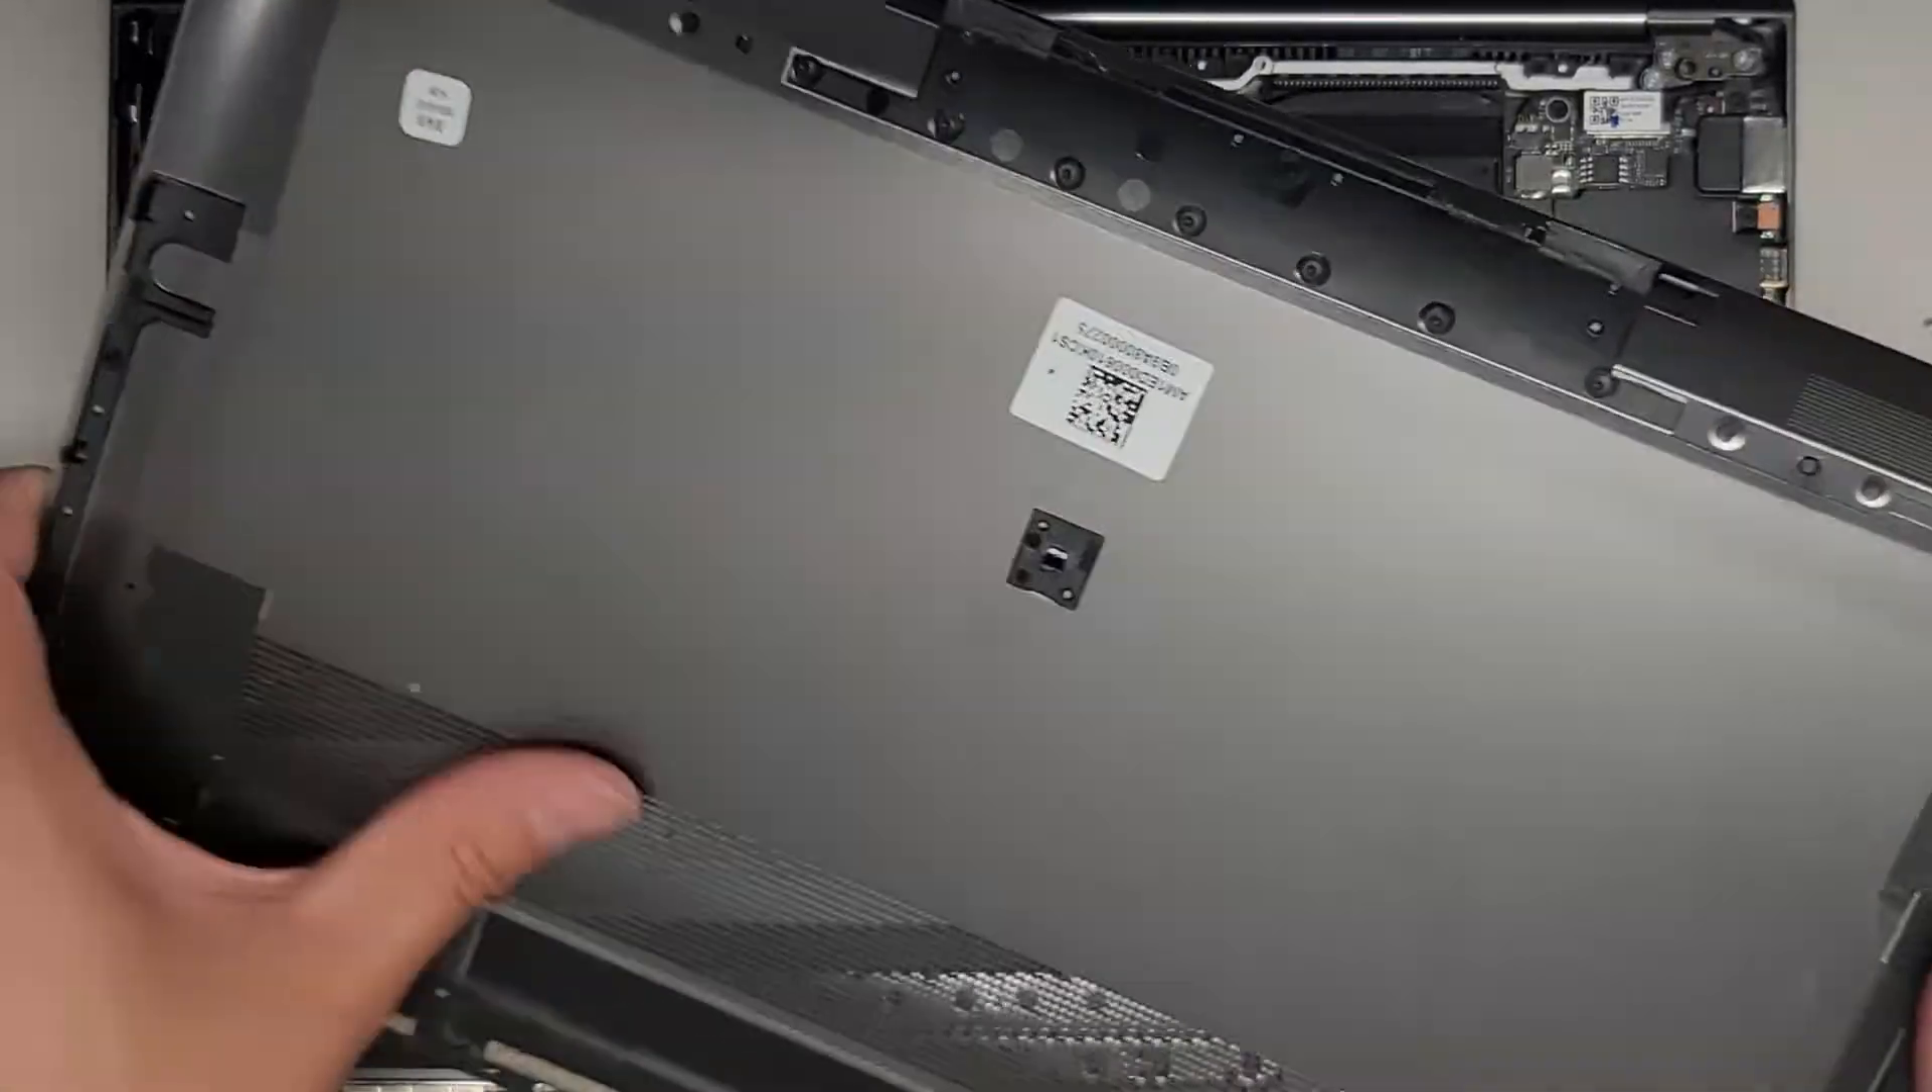So there we go, we got this bottom cover off.